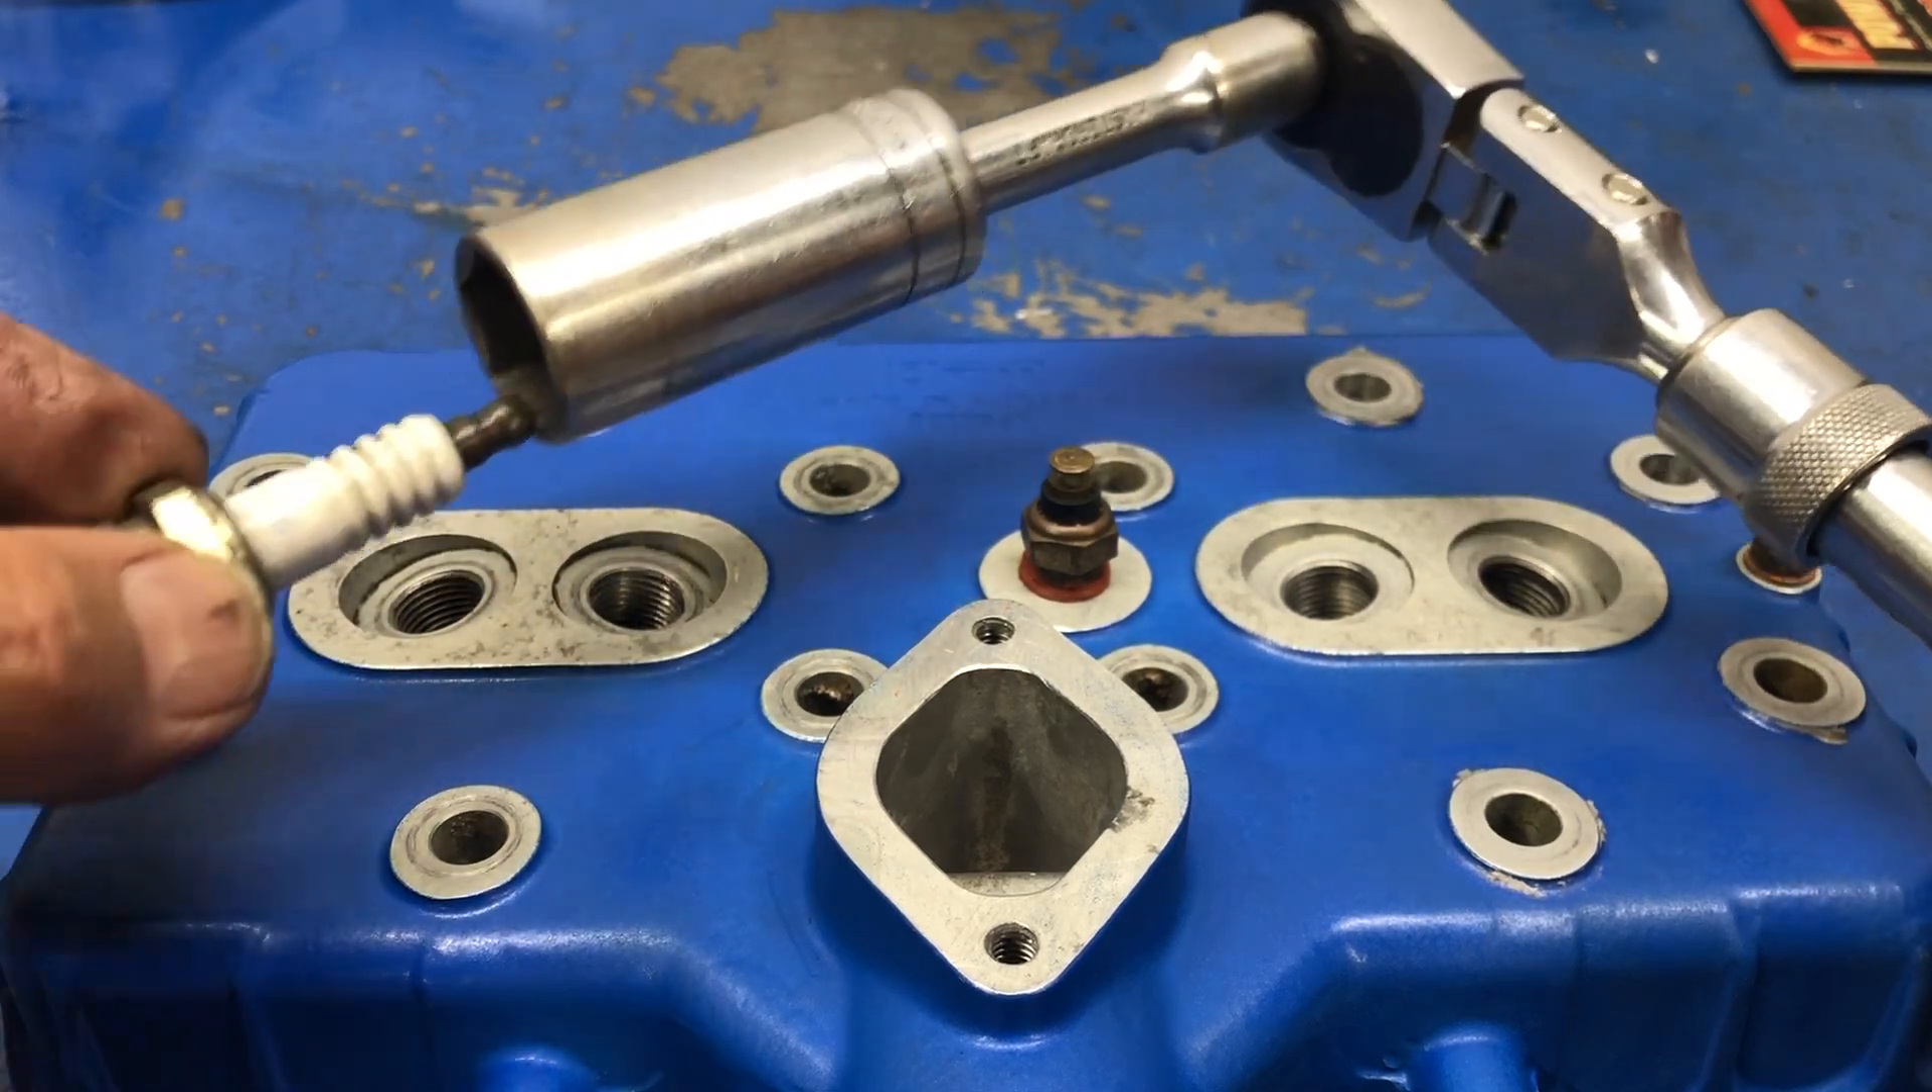Well, of course we used our tools, the proper socket and we removed the spark plug.